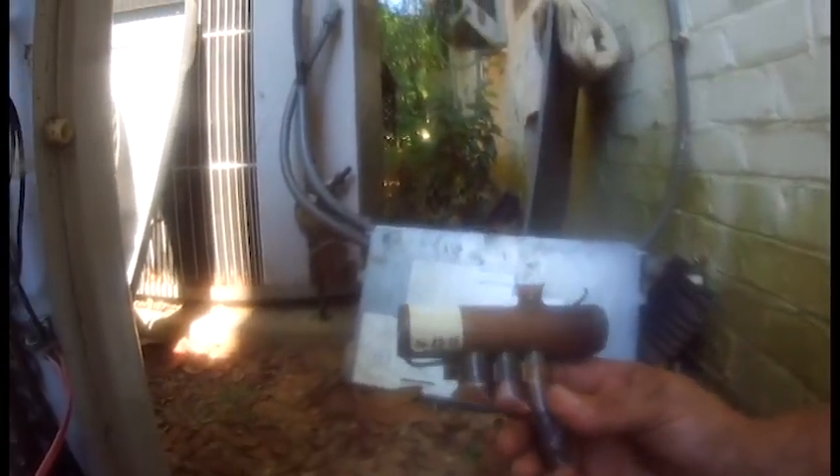See, there we go. The old reversing valve is completely out.